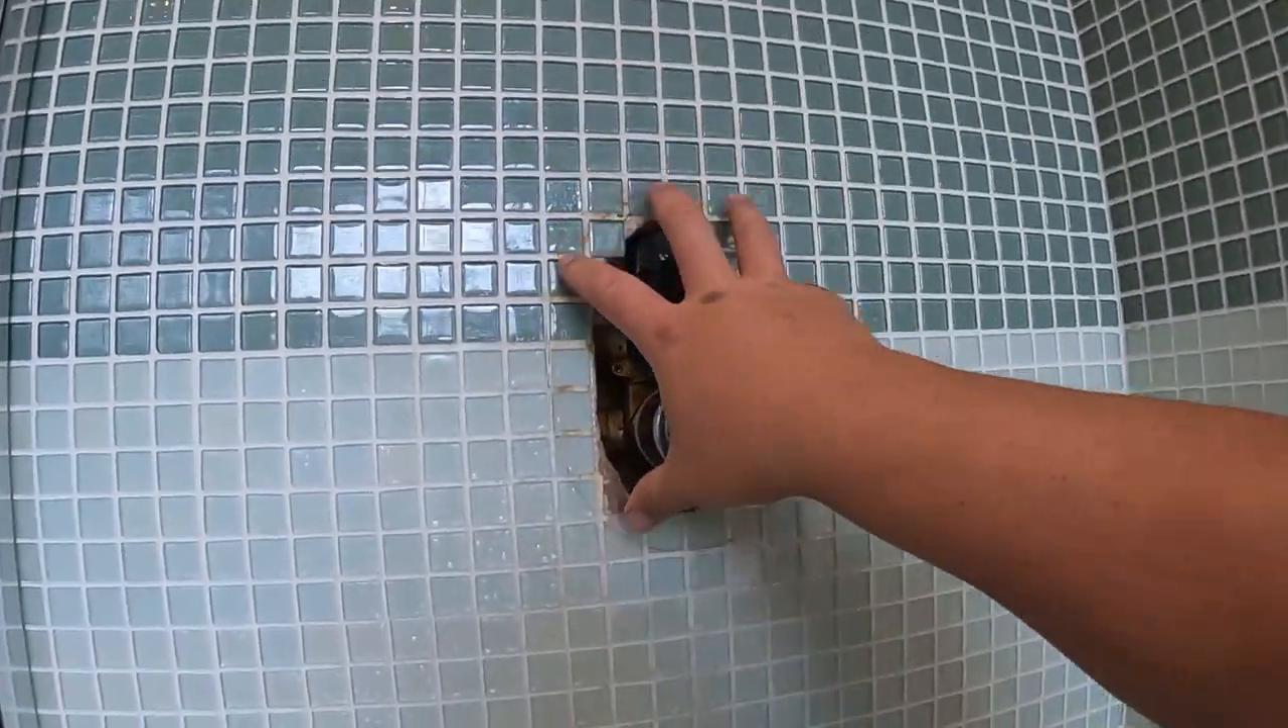So, that's the front of it made up, all it needs now is the shroud on, and the two control knobs.